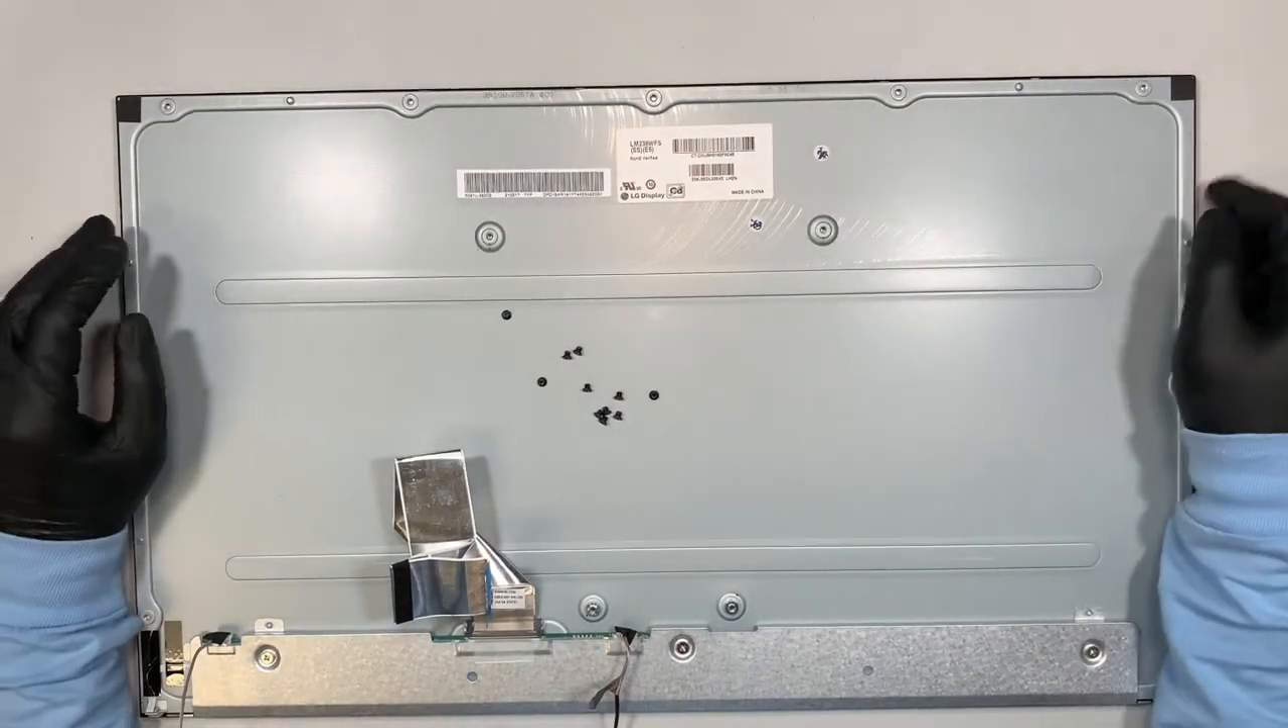The plastic is removed and this is just your lcd screen.